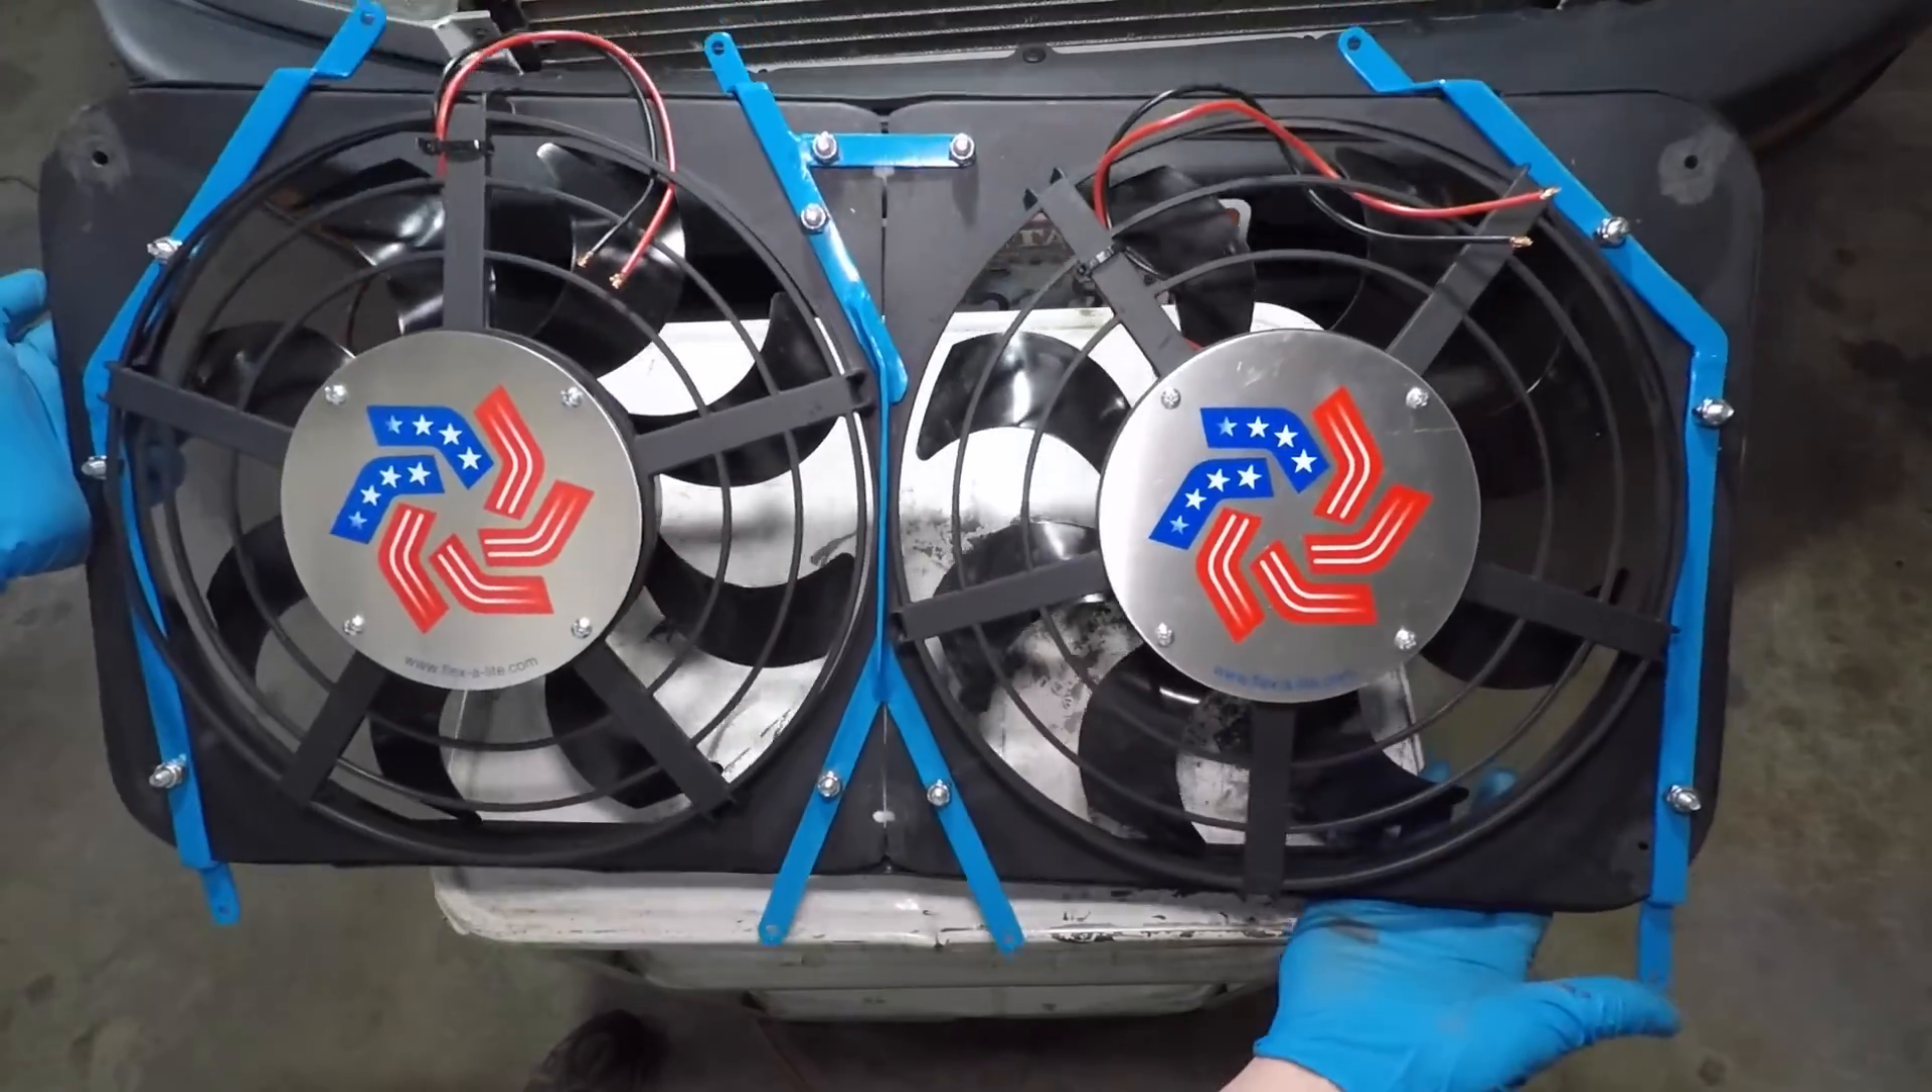I installed all the brackets, and check this thing out!